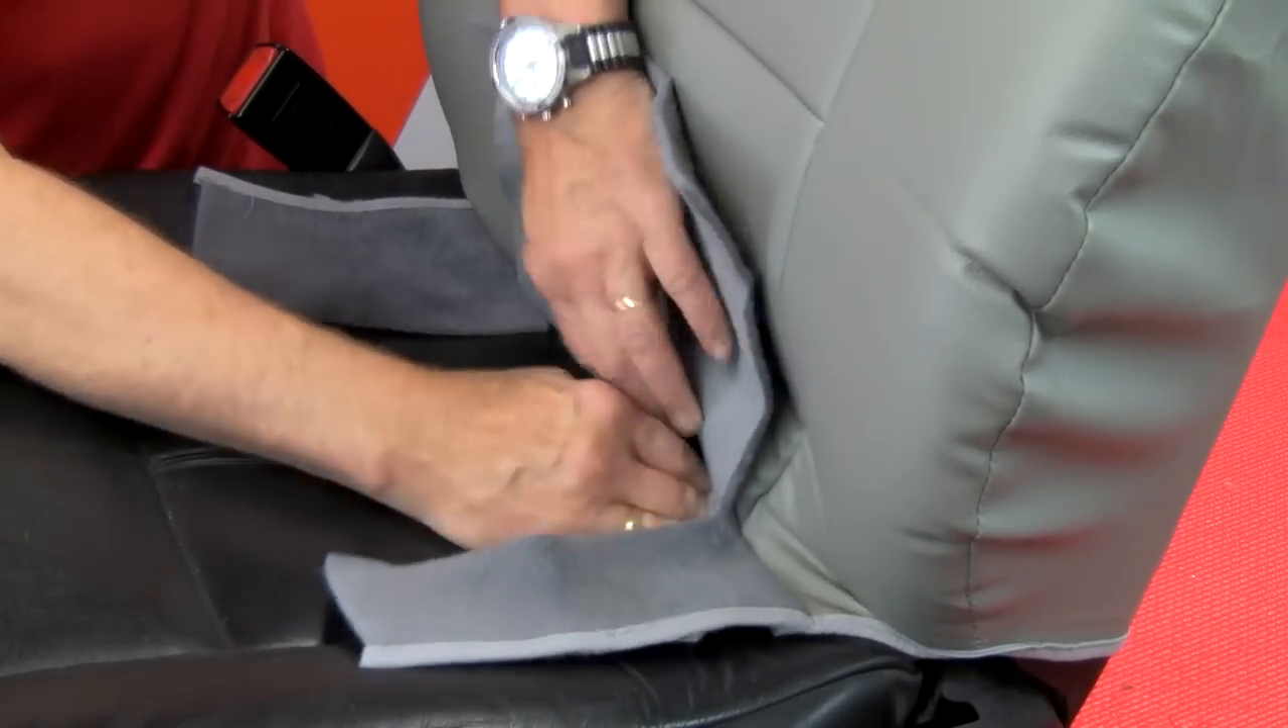Now that our cover is pulled down over the top, we need to push the fastening flaps down in between in the crotch of the seat here.